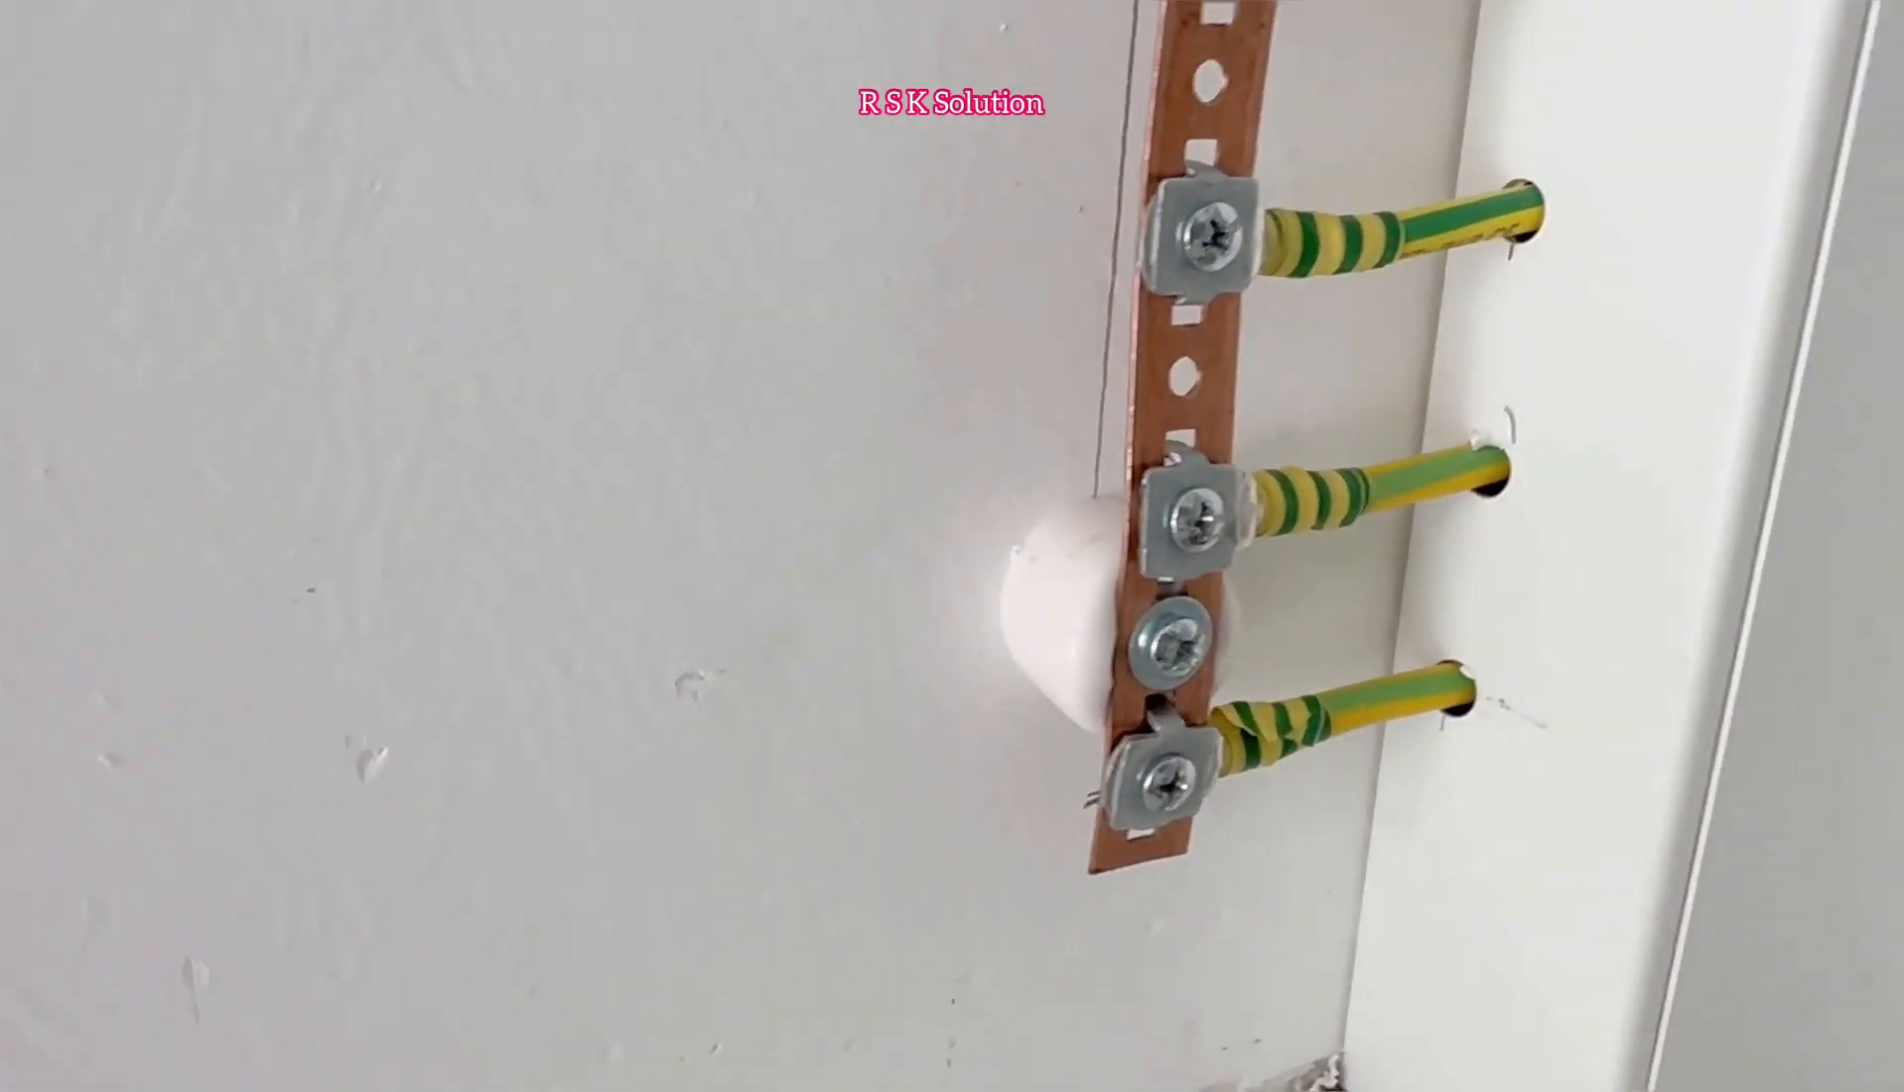So now you can see the trunking is ready and also the earth are already connected with earth bar so you can see they are connected.